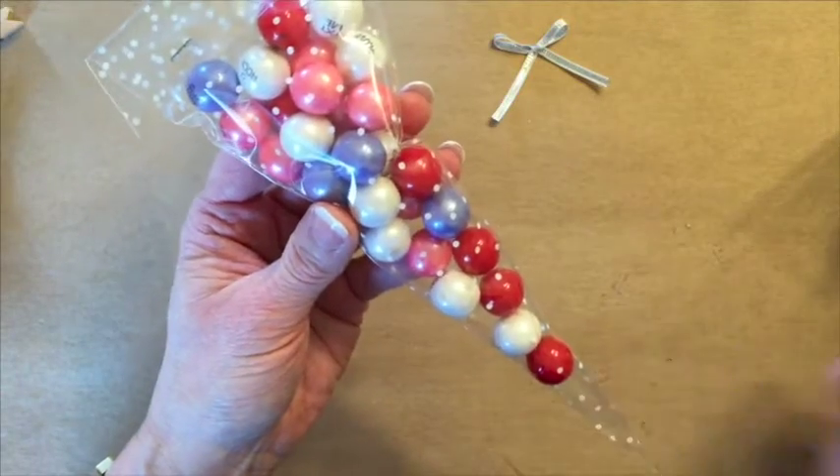You will notice with these little gumballs they do not go all the way to the end.